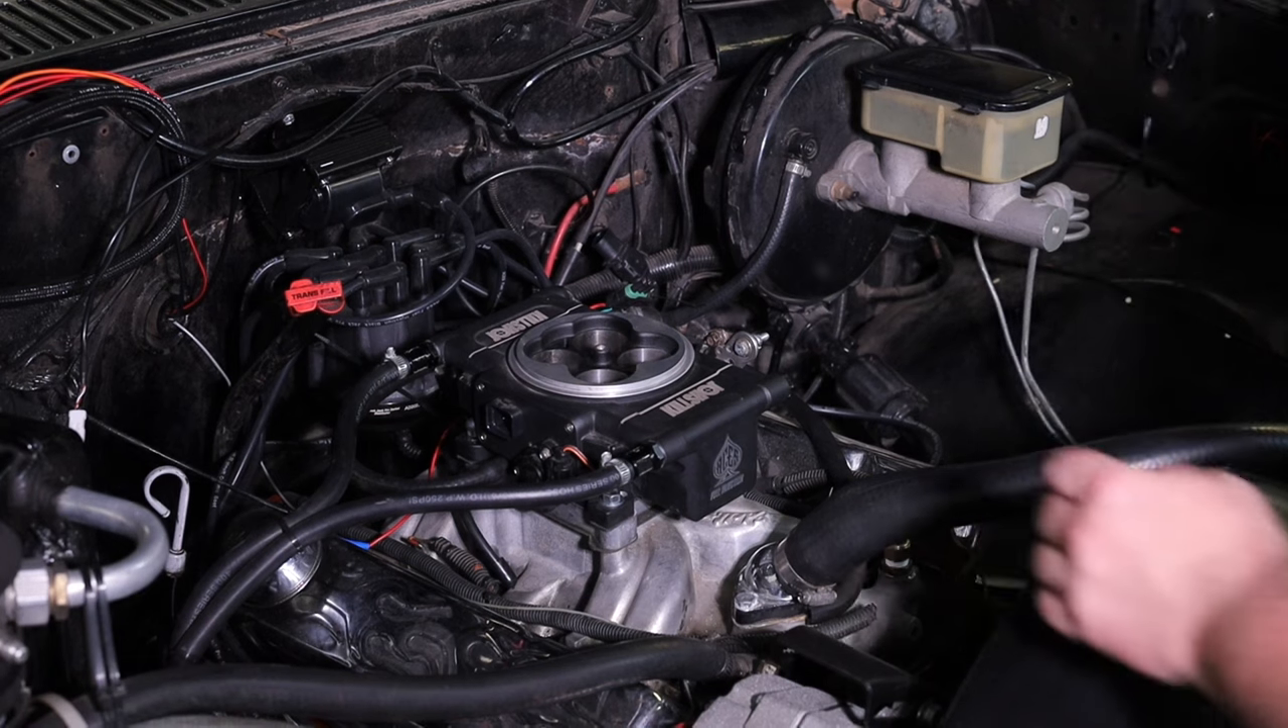We got our brake booster hooked up.